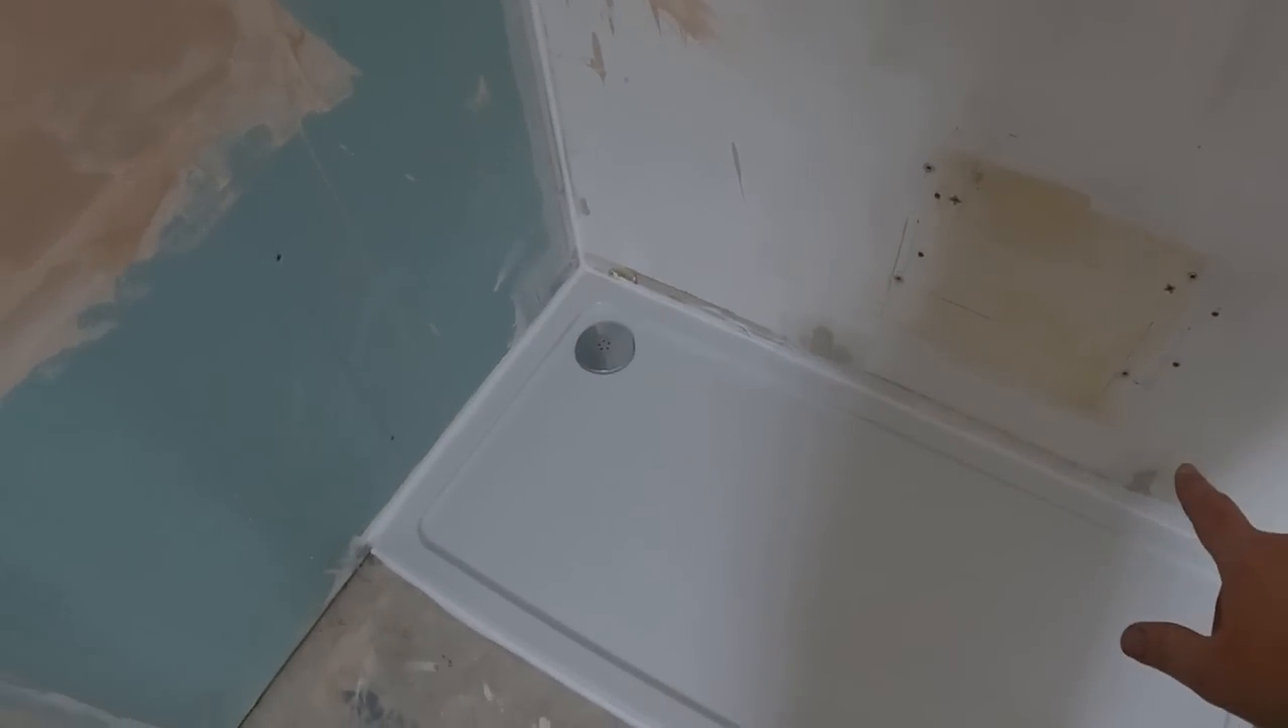I've also got the tray in now.